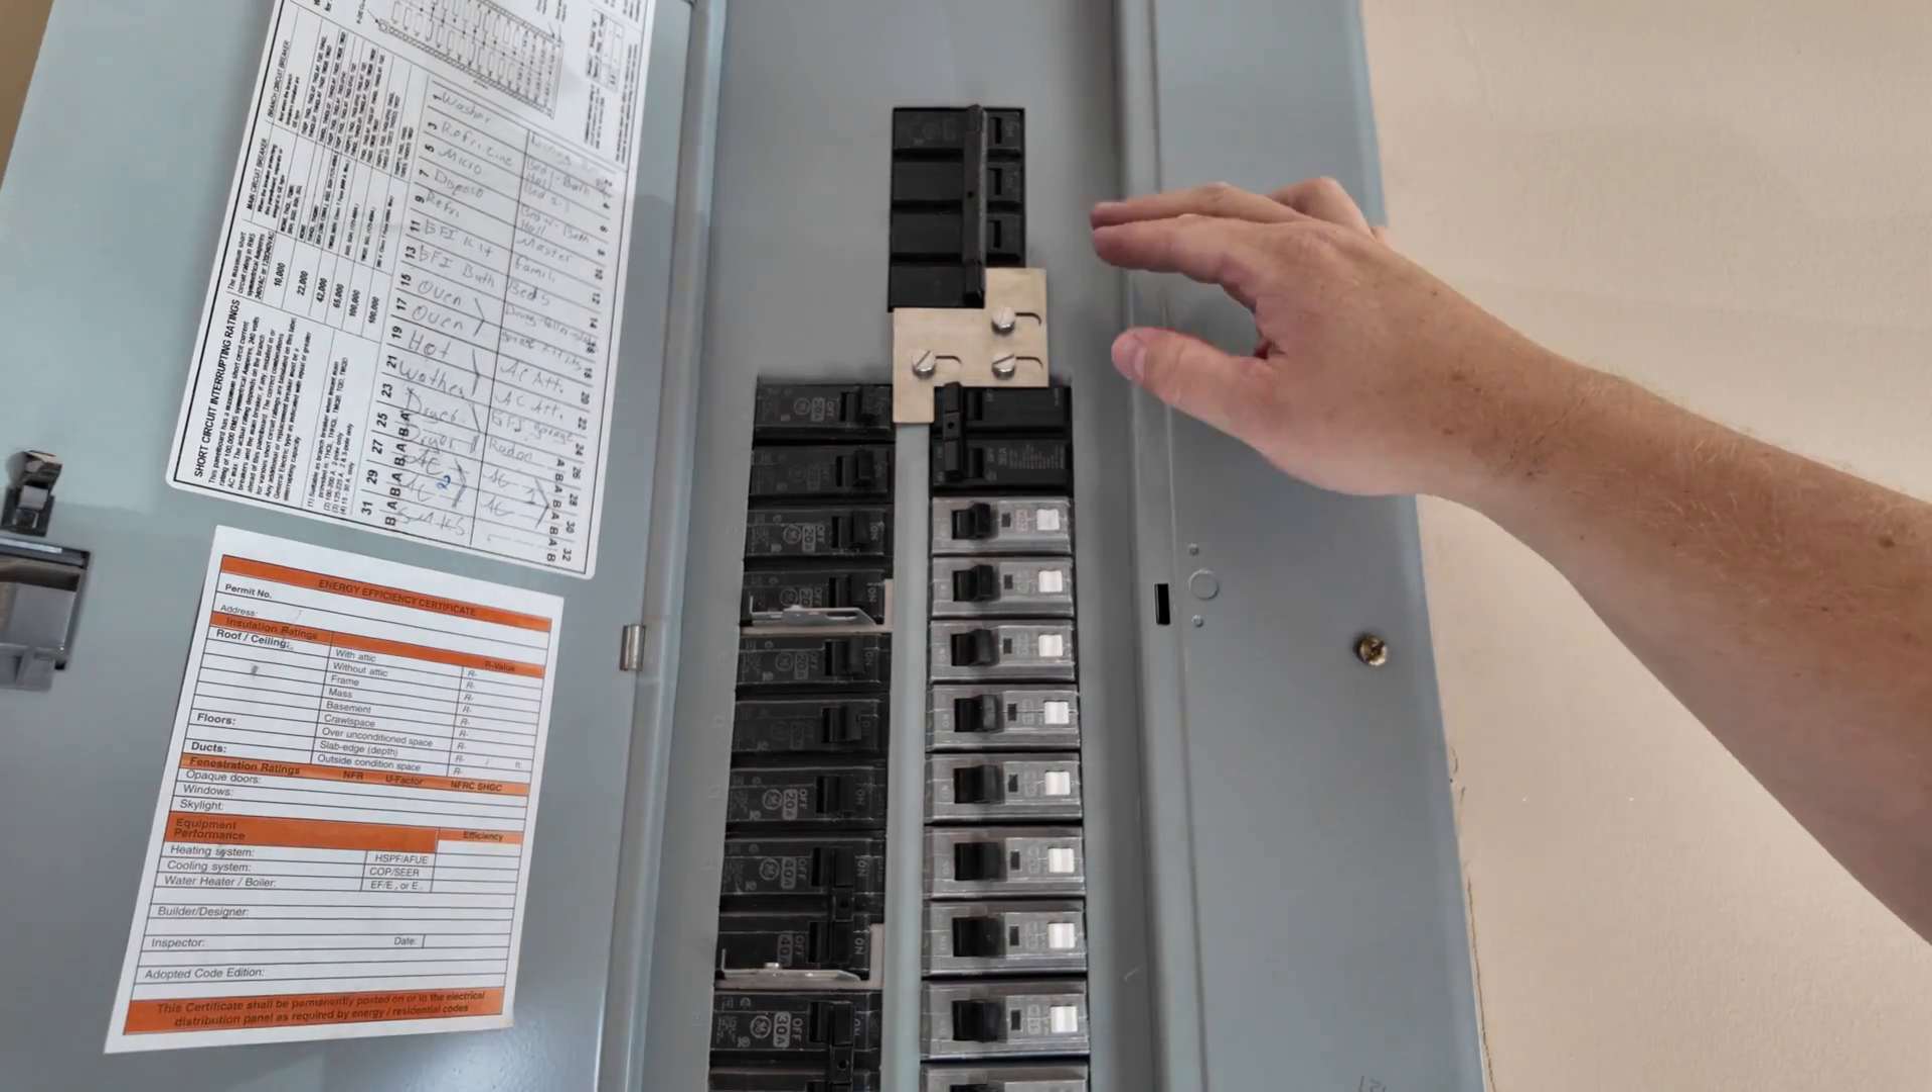Now I have the panel all back together.